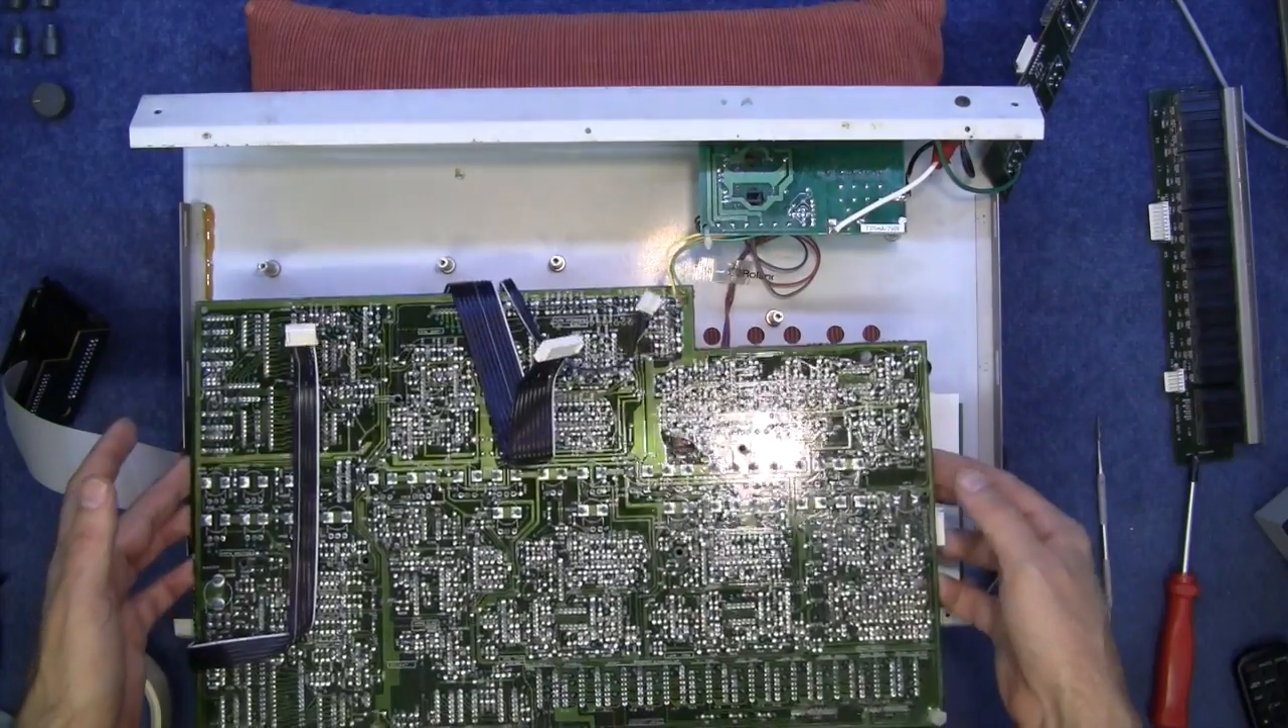OK, I've managed to release all the board by pulling a lot of the multi connectors out.